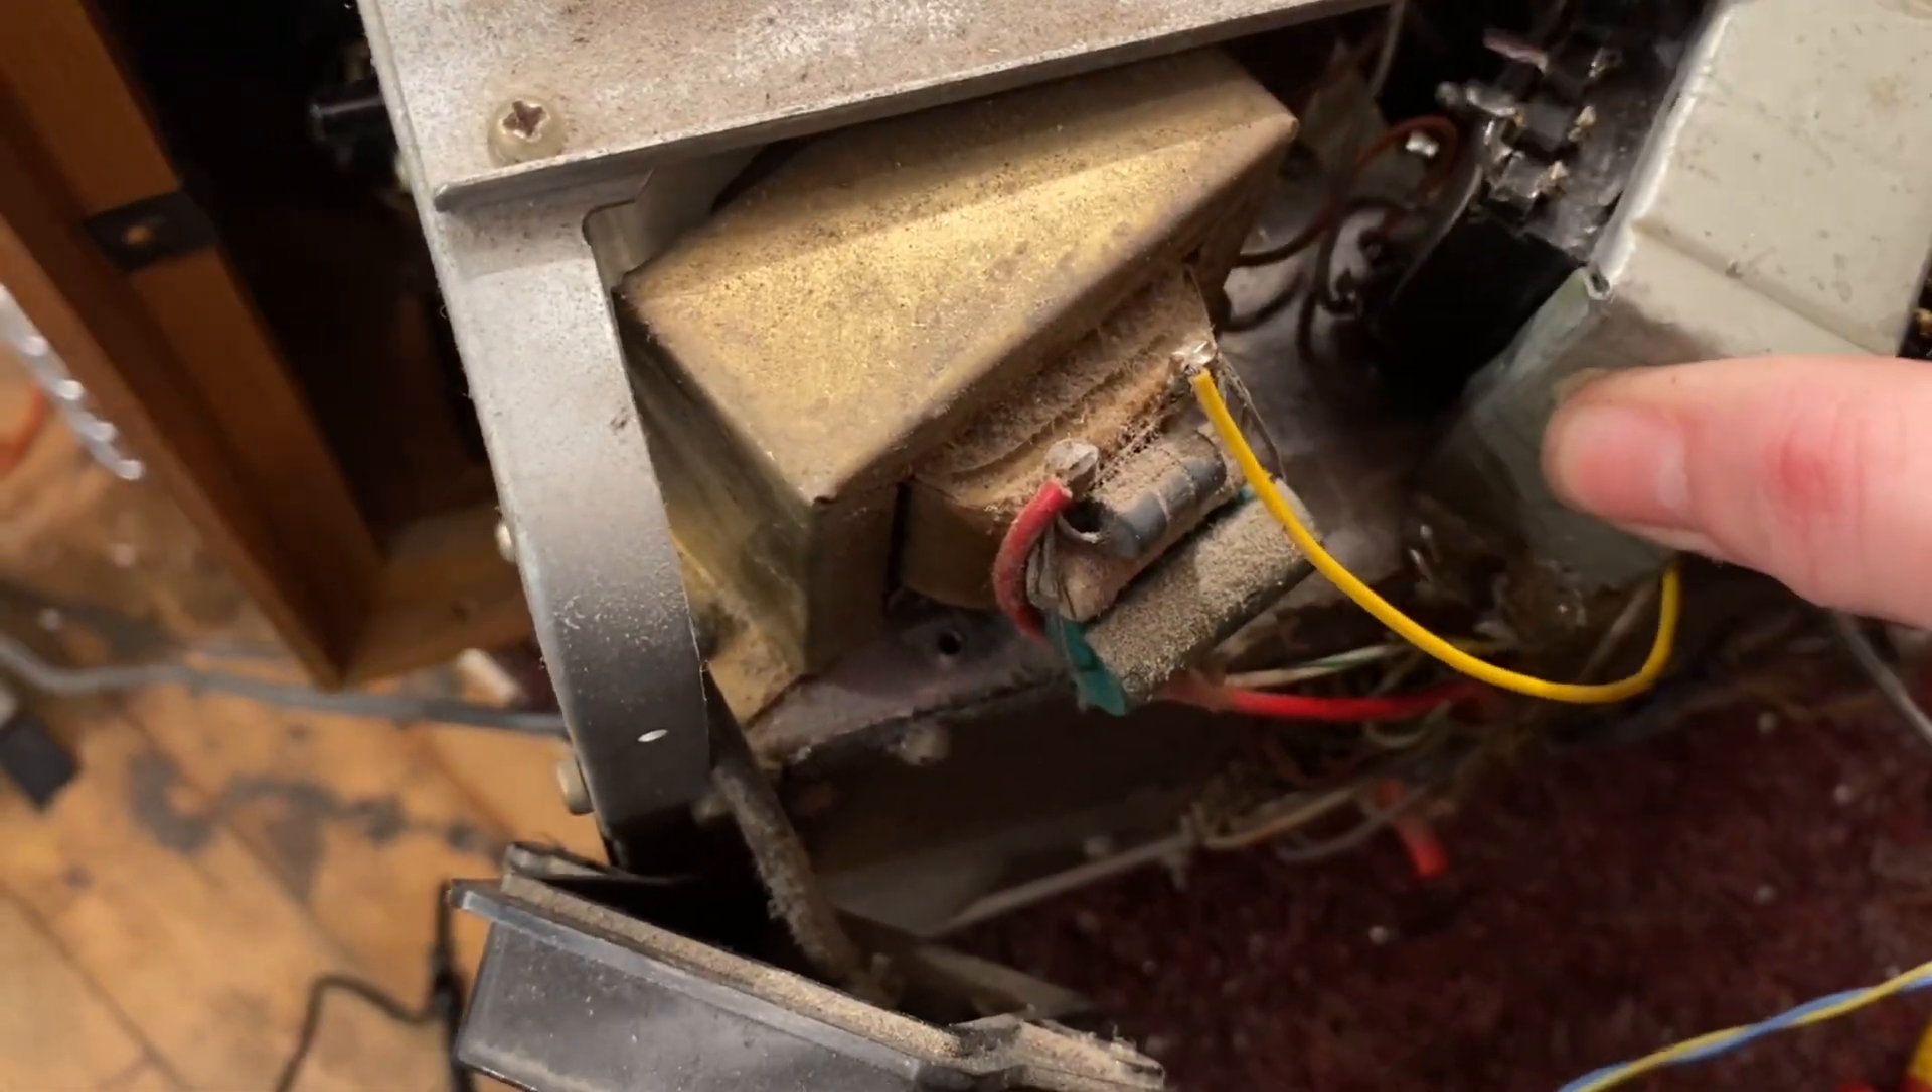I've just put some decent wire here and wired that into the original place.